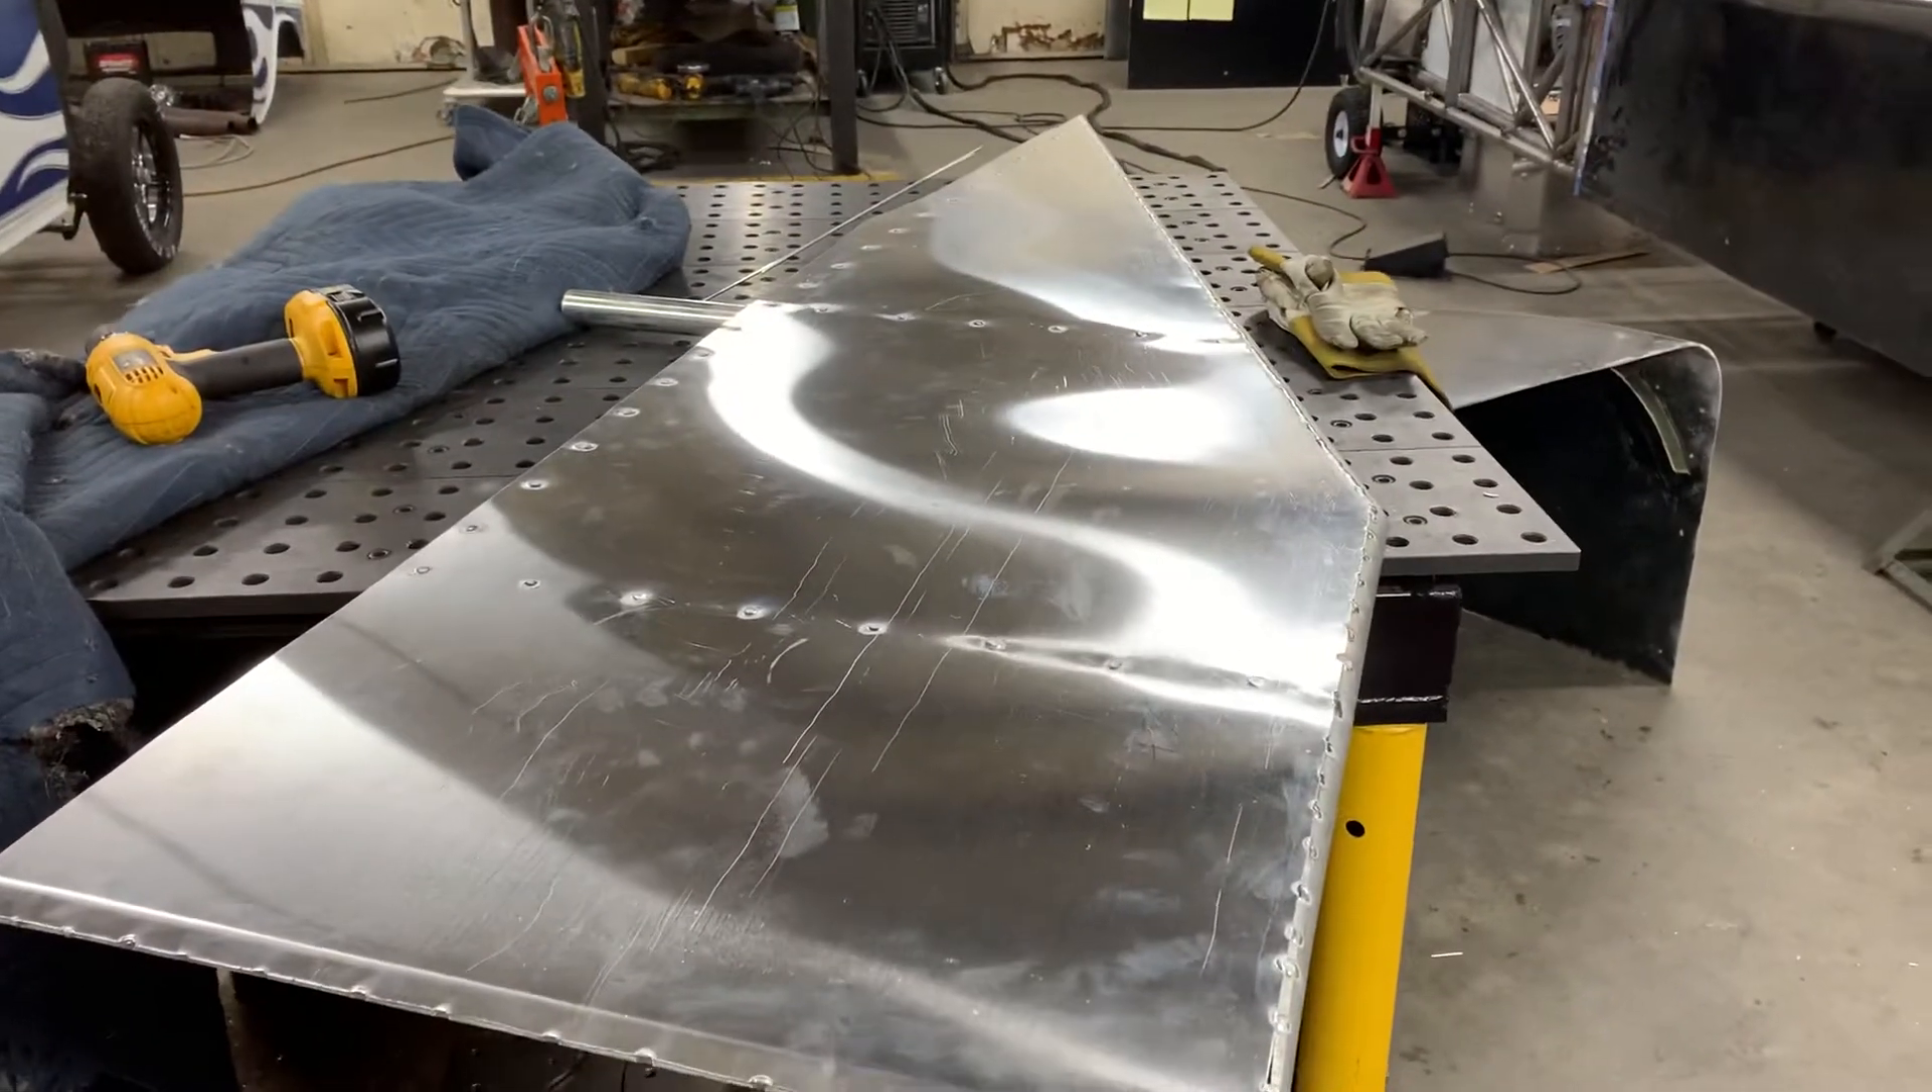Now I've got the skin tacked onto the framework. We still need to do some finish welding along with some grinding and sanding.